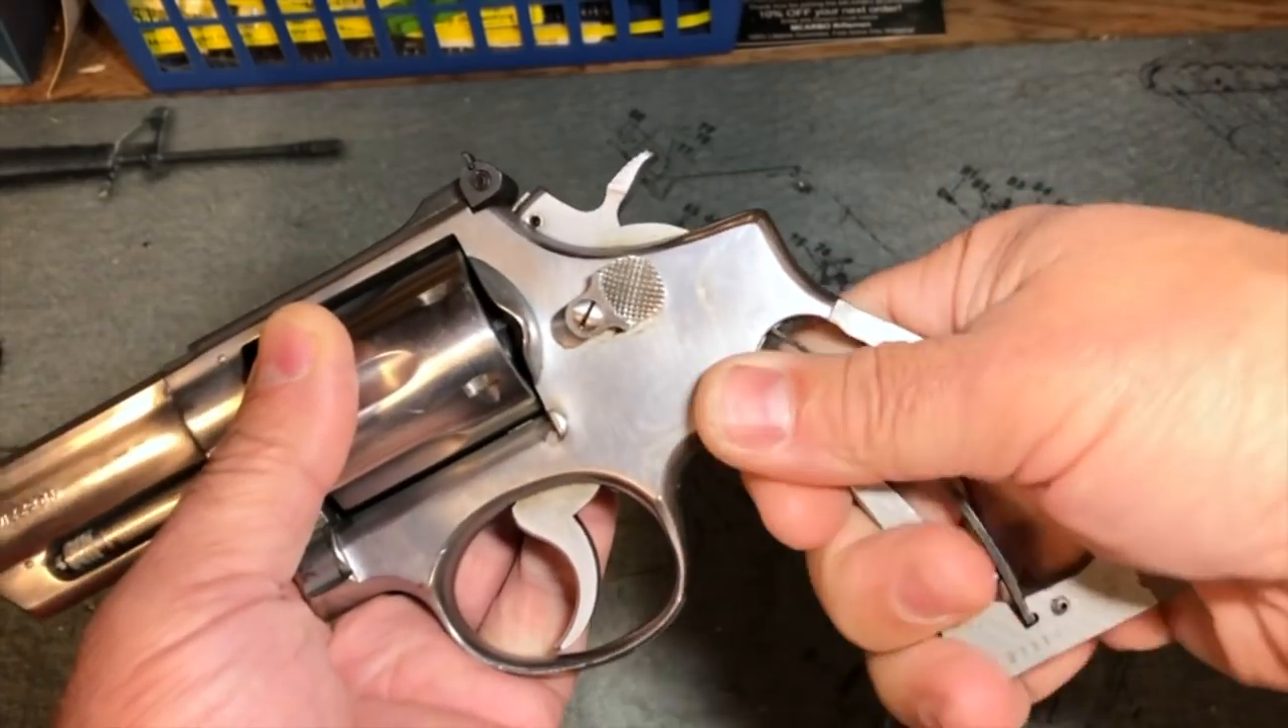At this point, I've removed the grips.